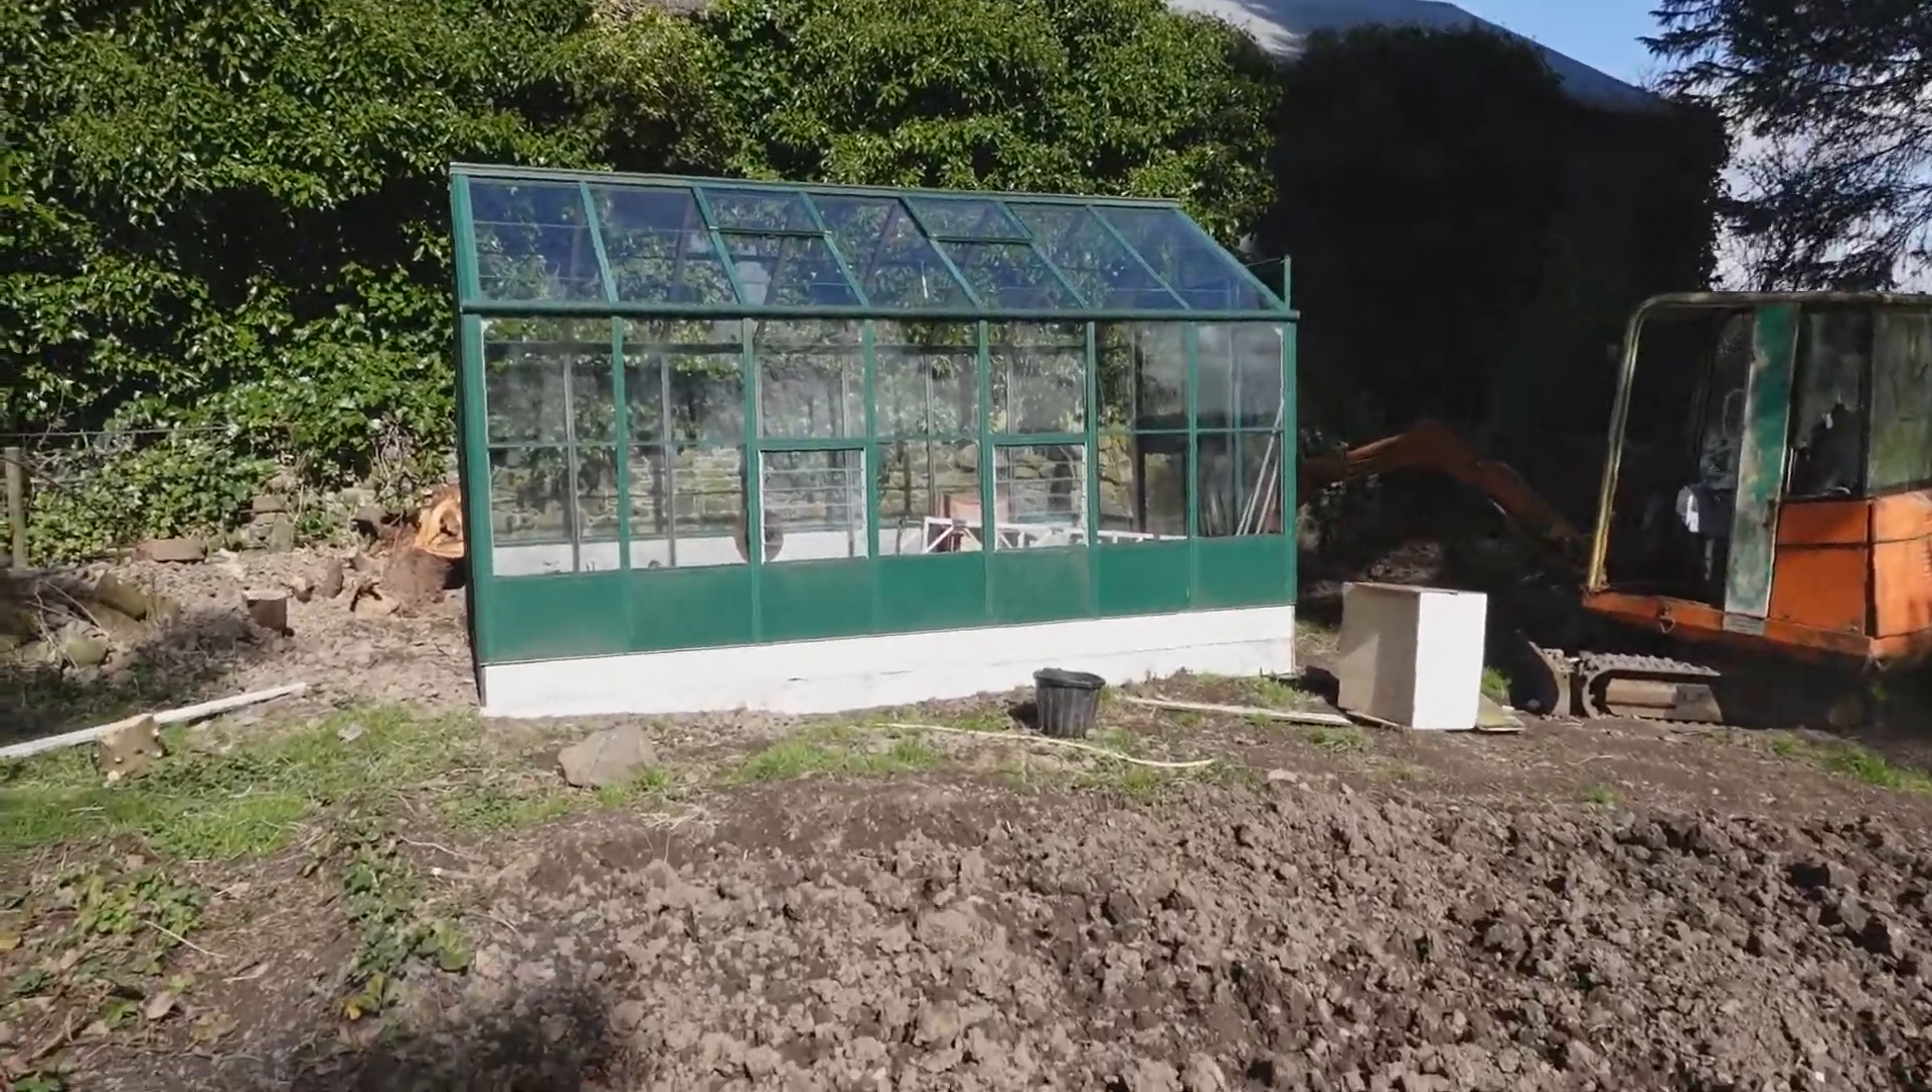And here is the greenhouse sitting on its new base.